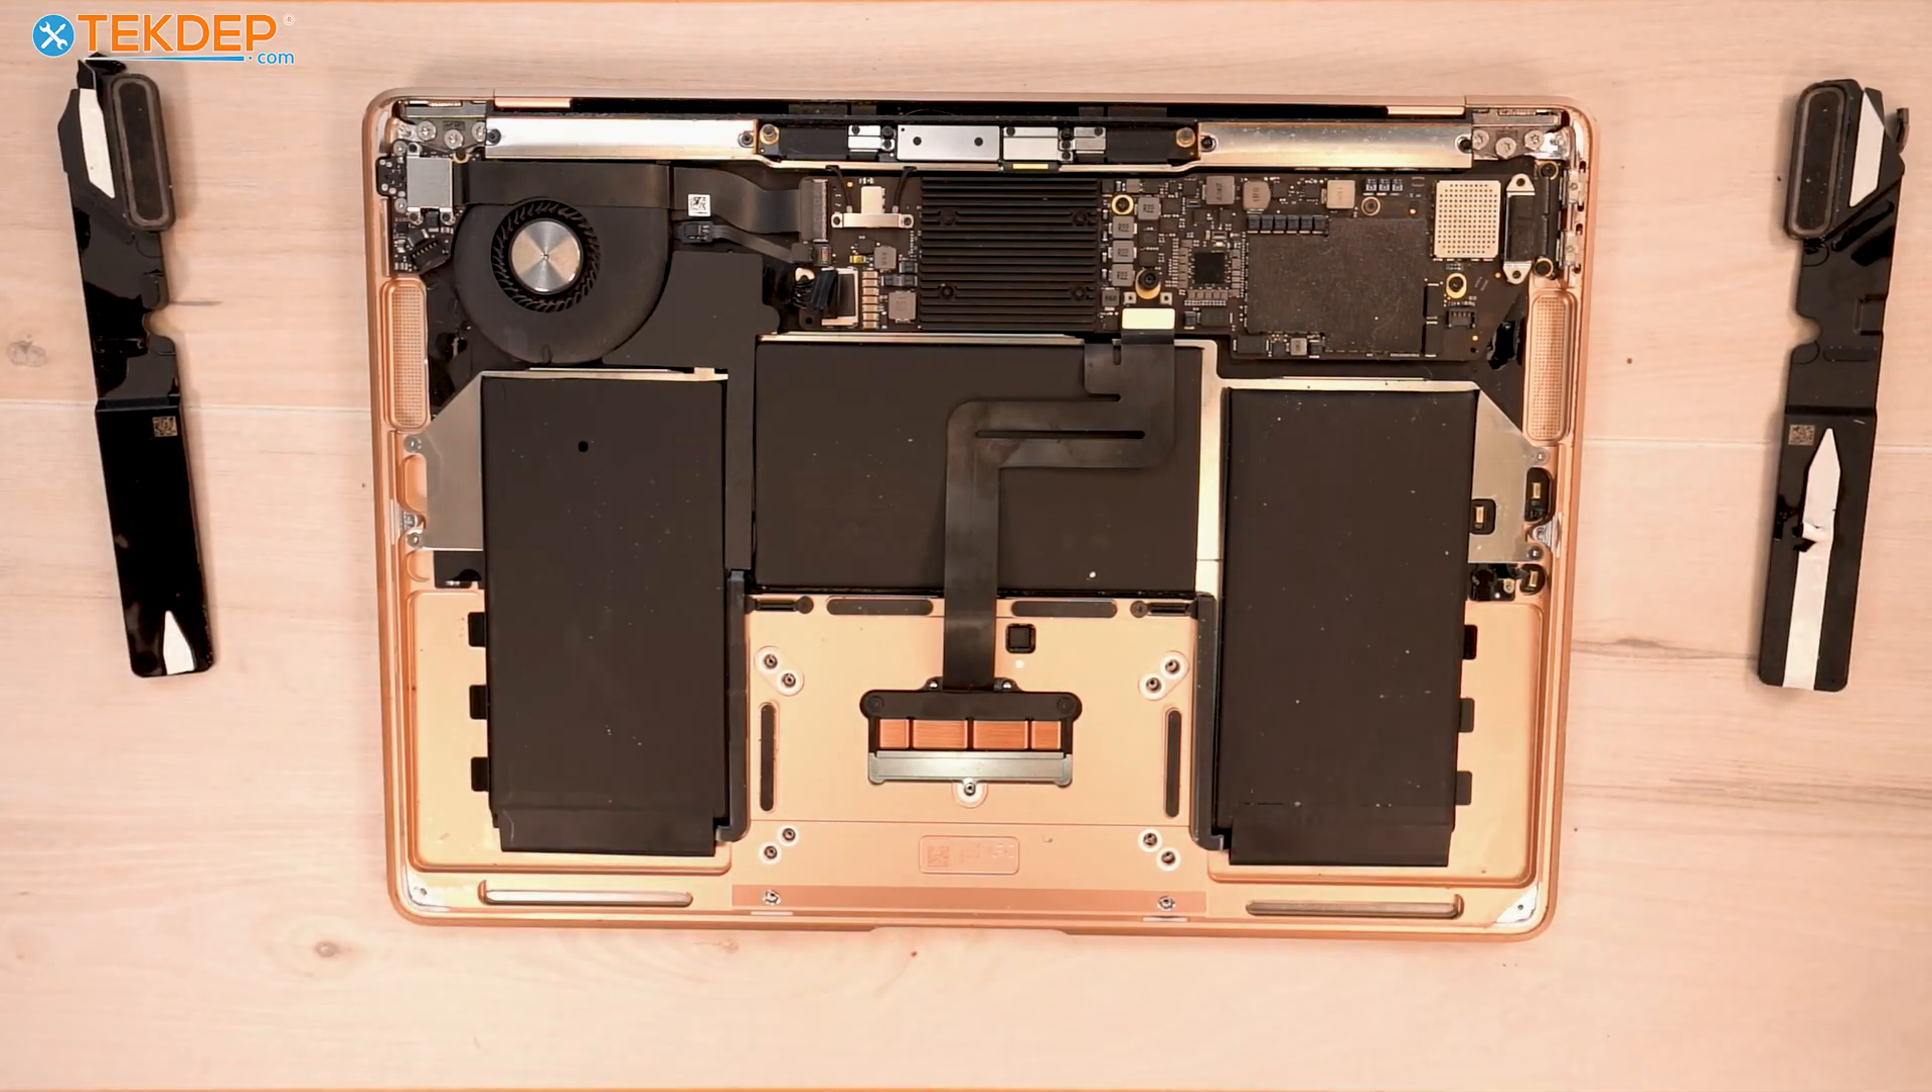So that's both our speakers removed.